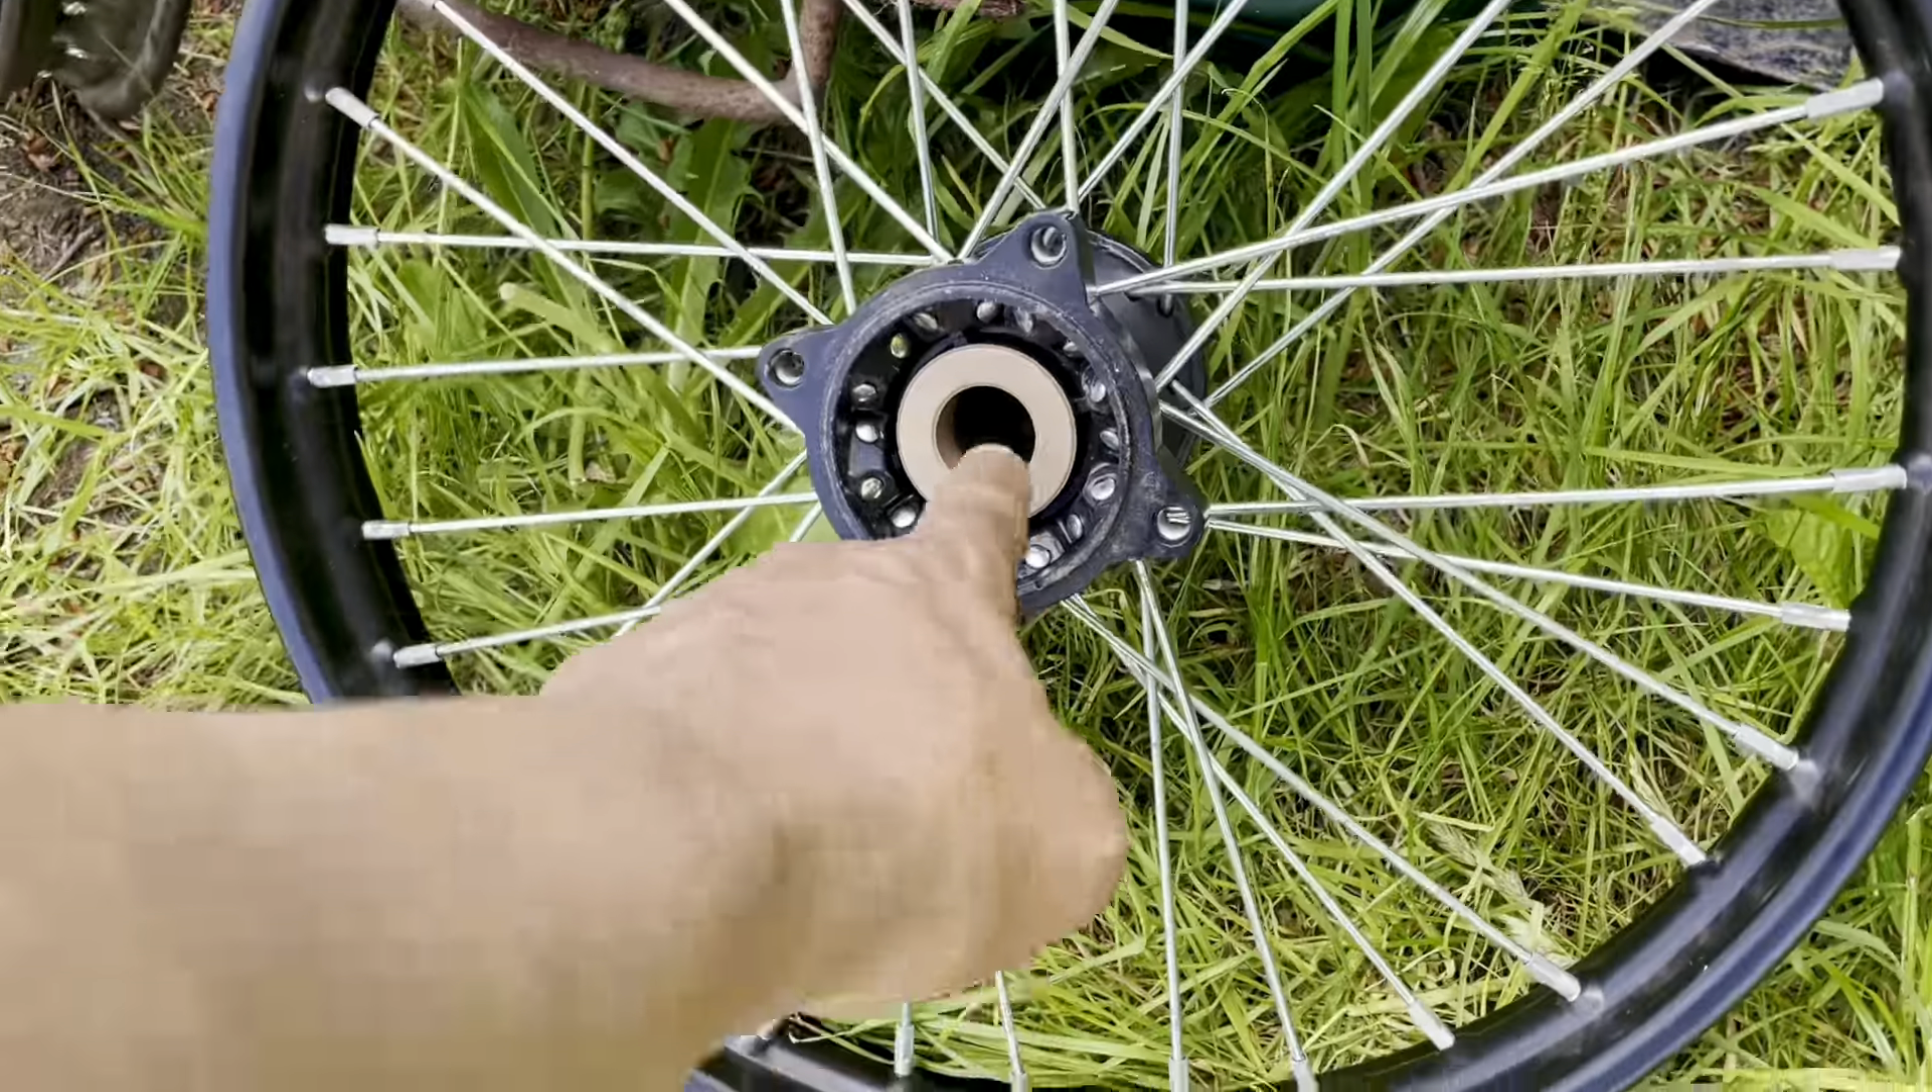So we've just been around me mate's dad and we've pressed in these phosphor bronze bushes into the pit bike wheels so they're ready to go on.